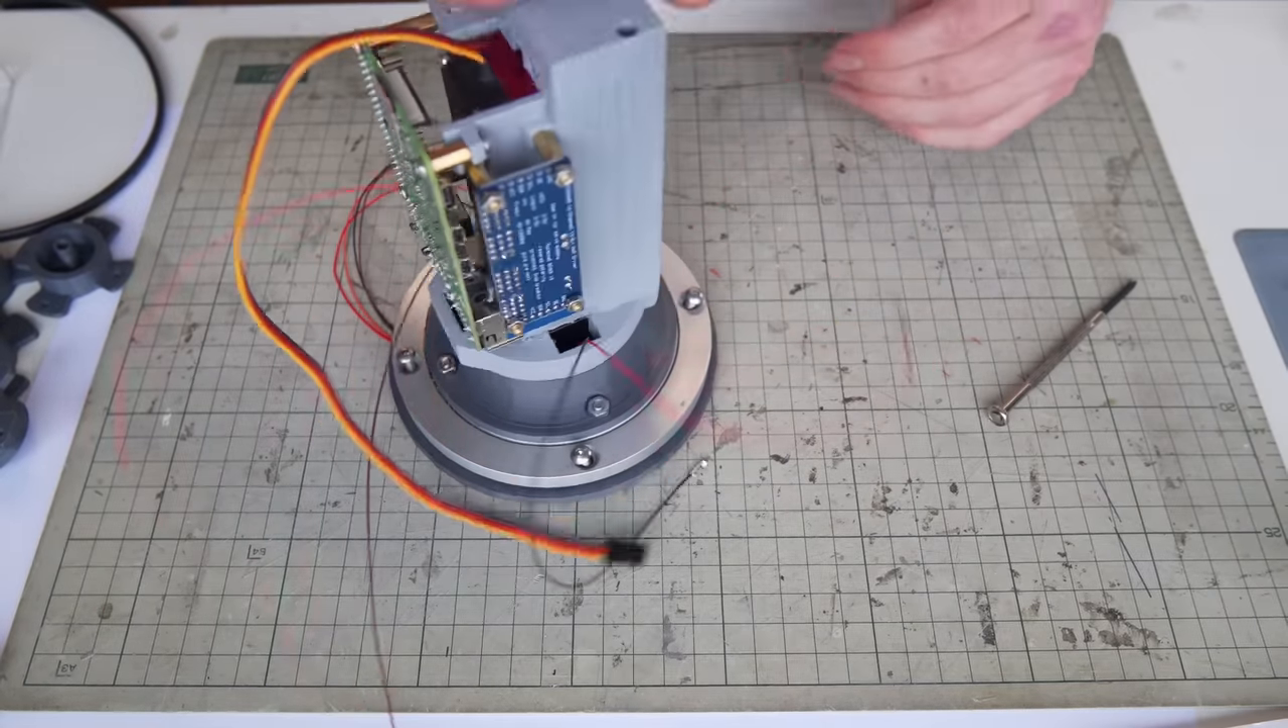All the rest of the electronic stuff is mounted together with this bracket. And it's all mounted to this lazy Susan.